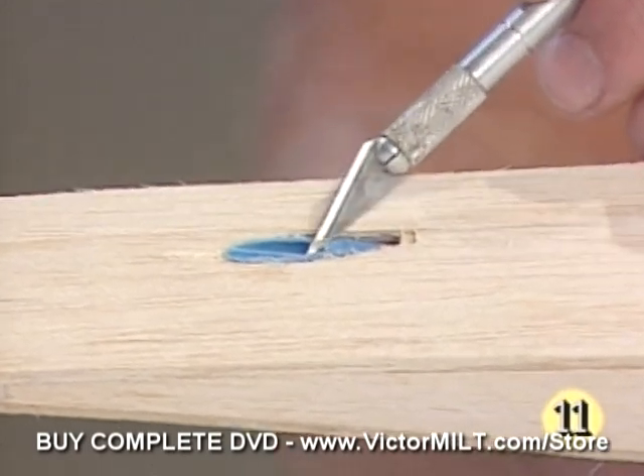Basically, we've reviewed the plan, and picked the location carefully, and you'll see we've installed a blue Sullivan goldenrod outer tube through here.